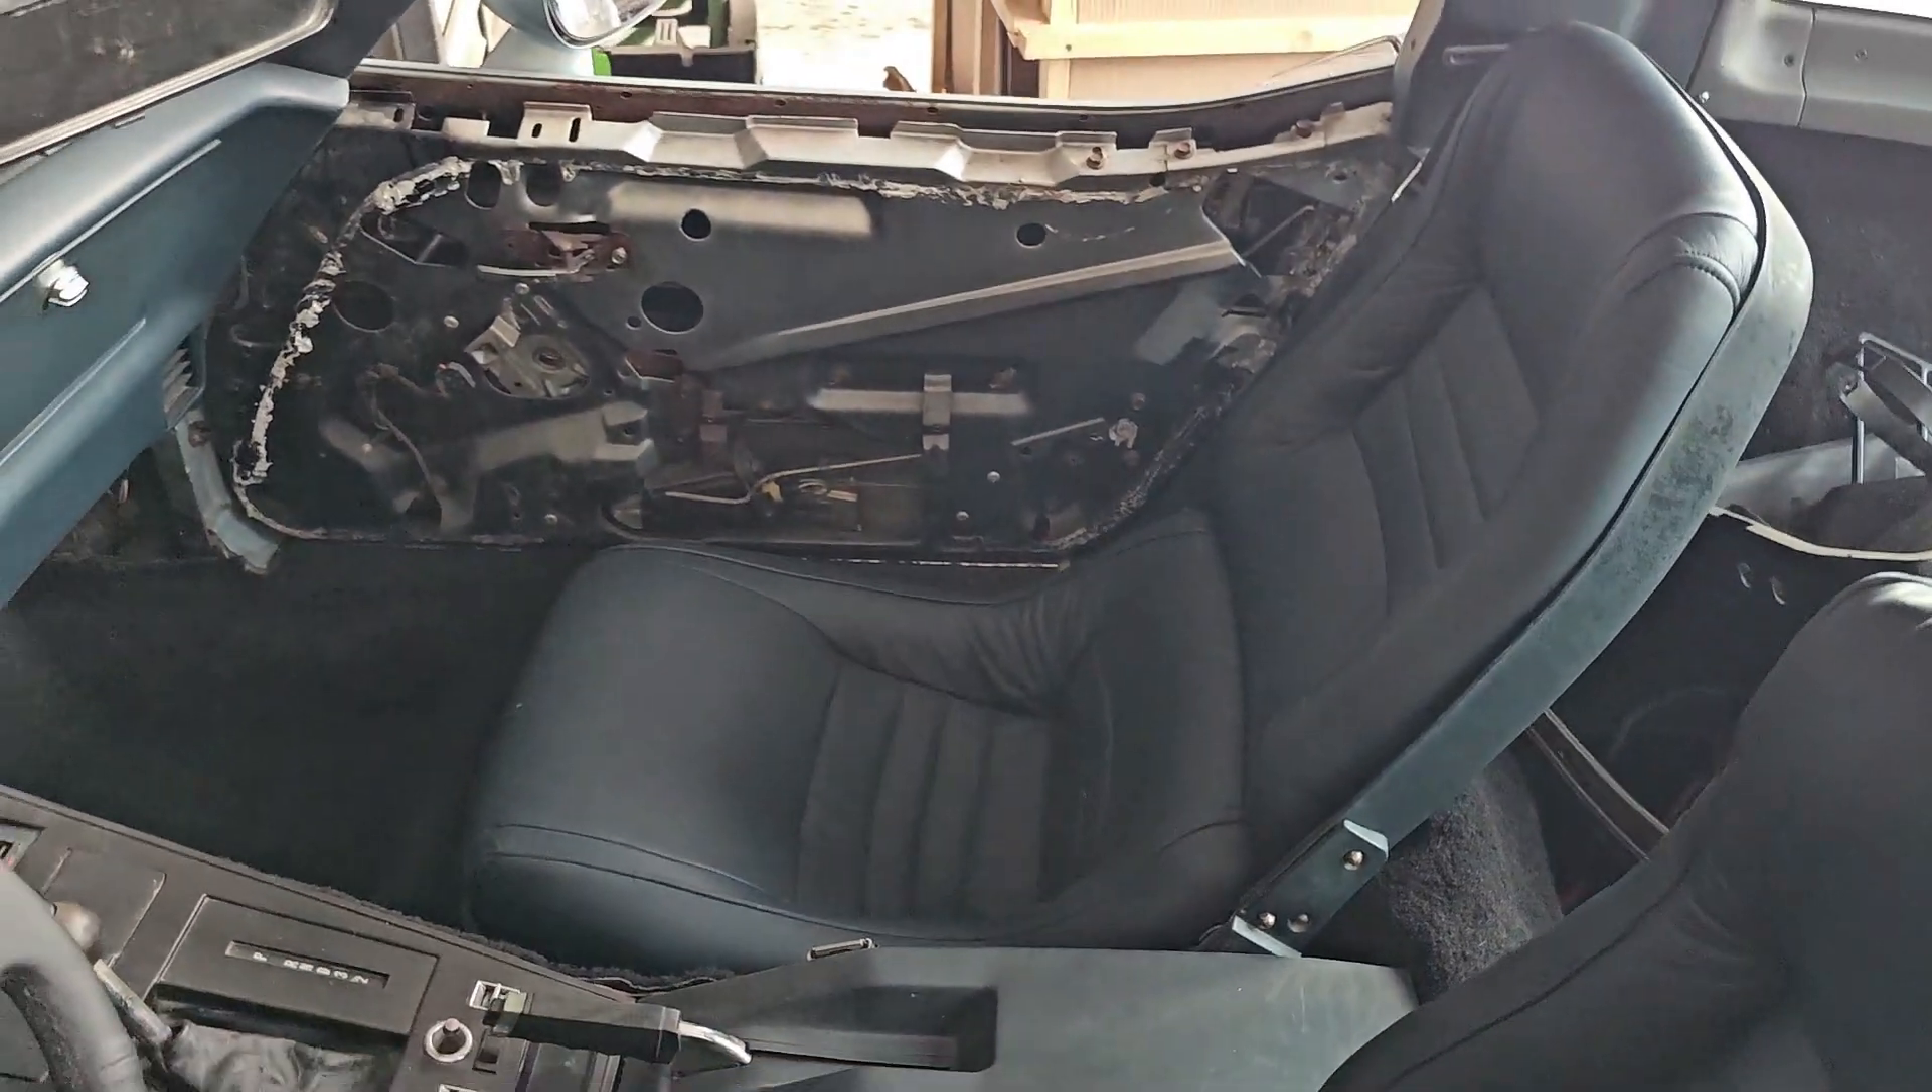Die Sitze, die wir ja komplett neu gemacht haben, sind auch wieder montiert.